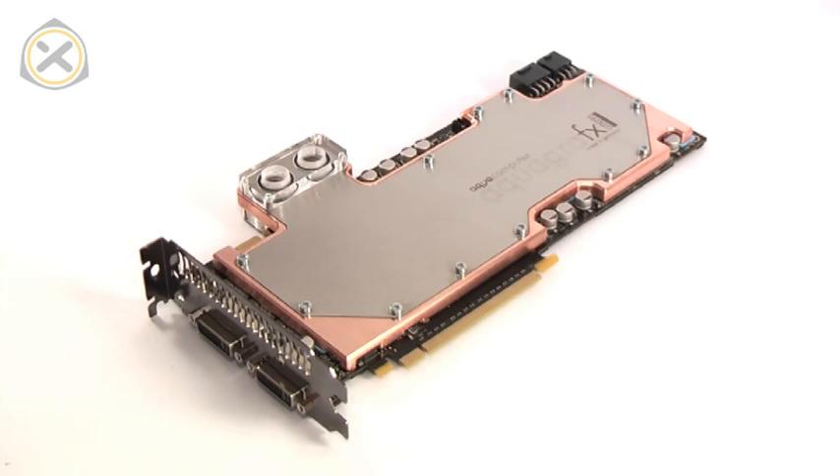This completes the installation of the water block.